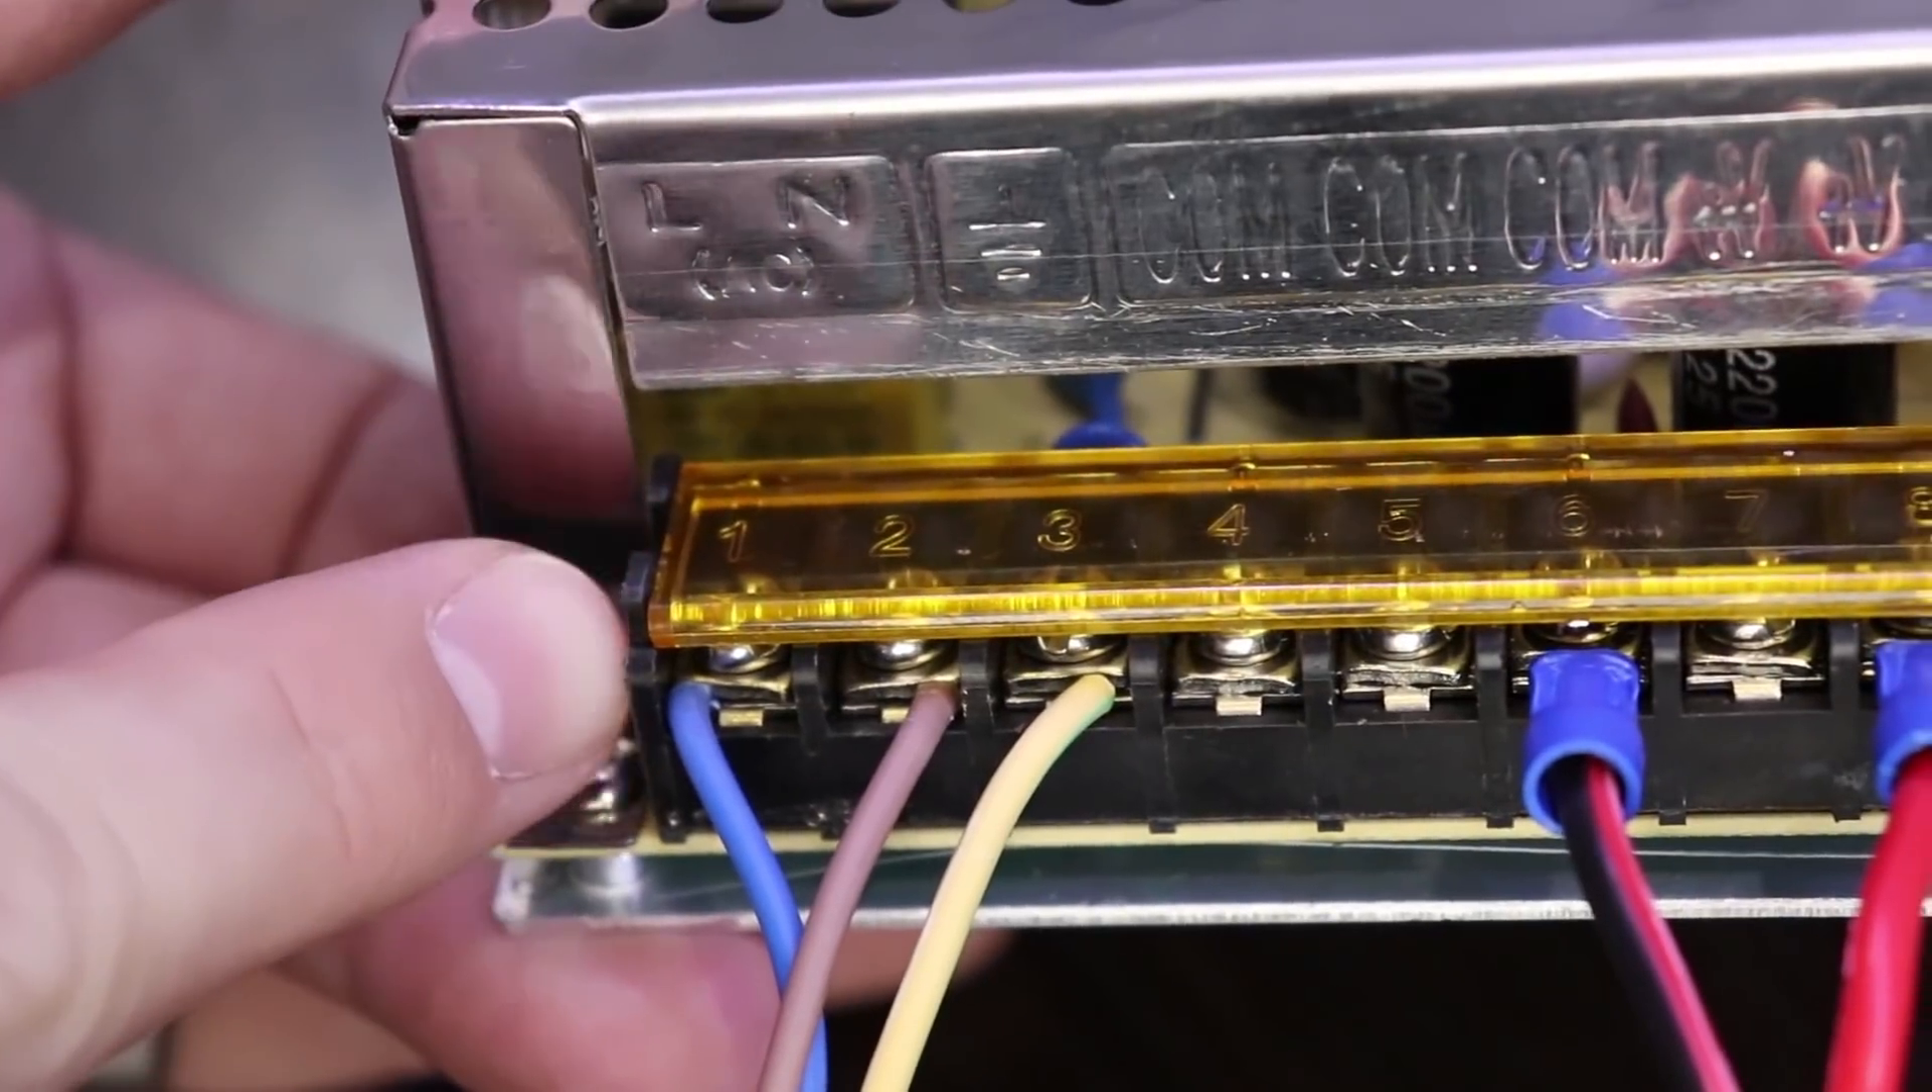So rather than trust the sketchy Chinese instructions that came with the printer, I followed my electrical engineering instinct and I'd connected the blue wire to the live terminal and the brown wire to the neutral.